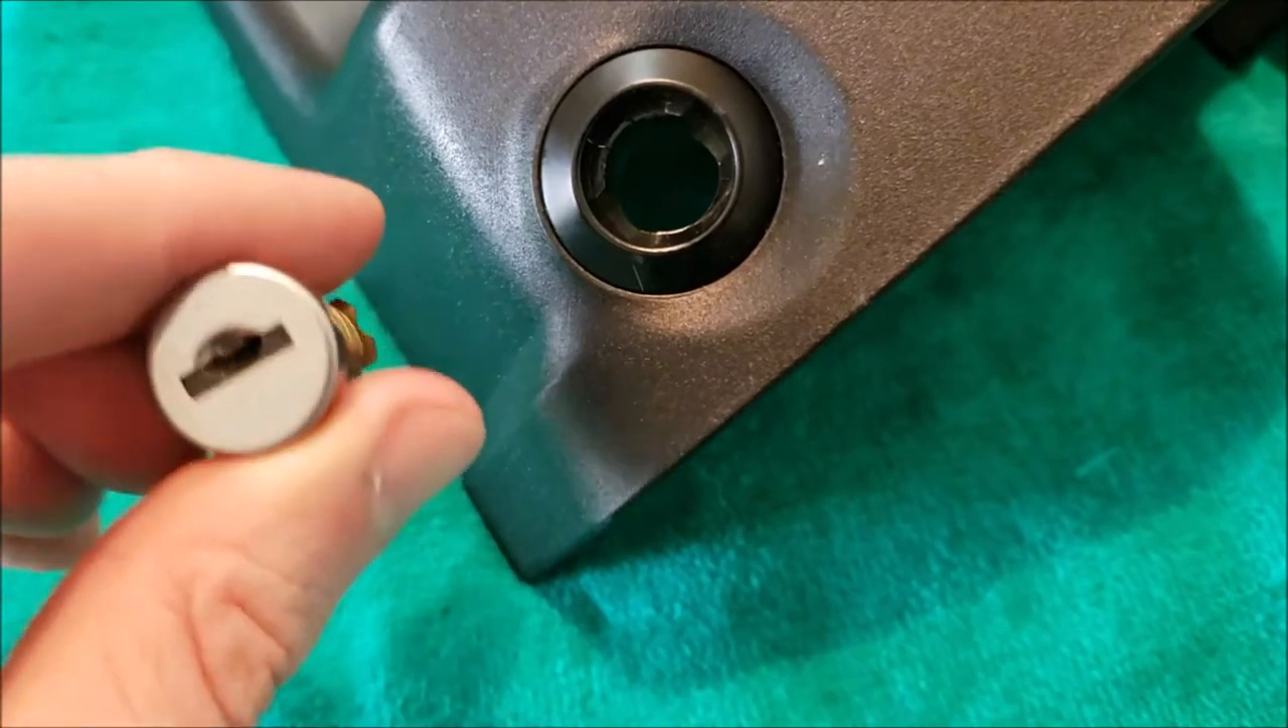All right, and we have the lock cylinder out.